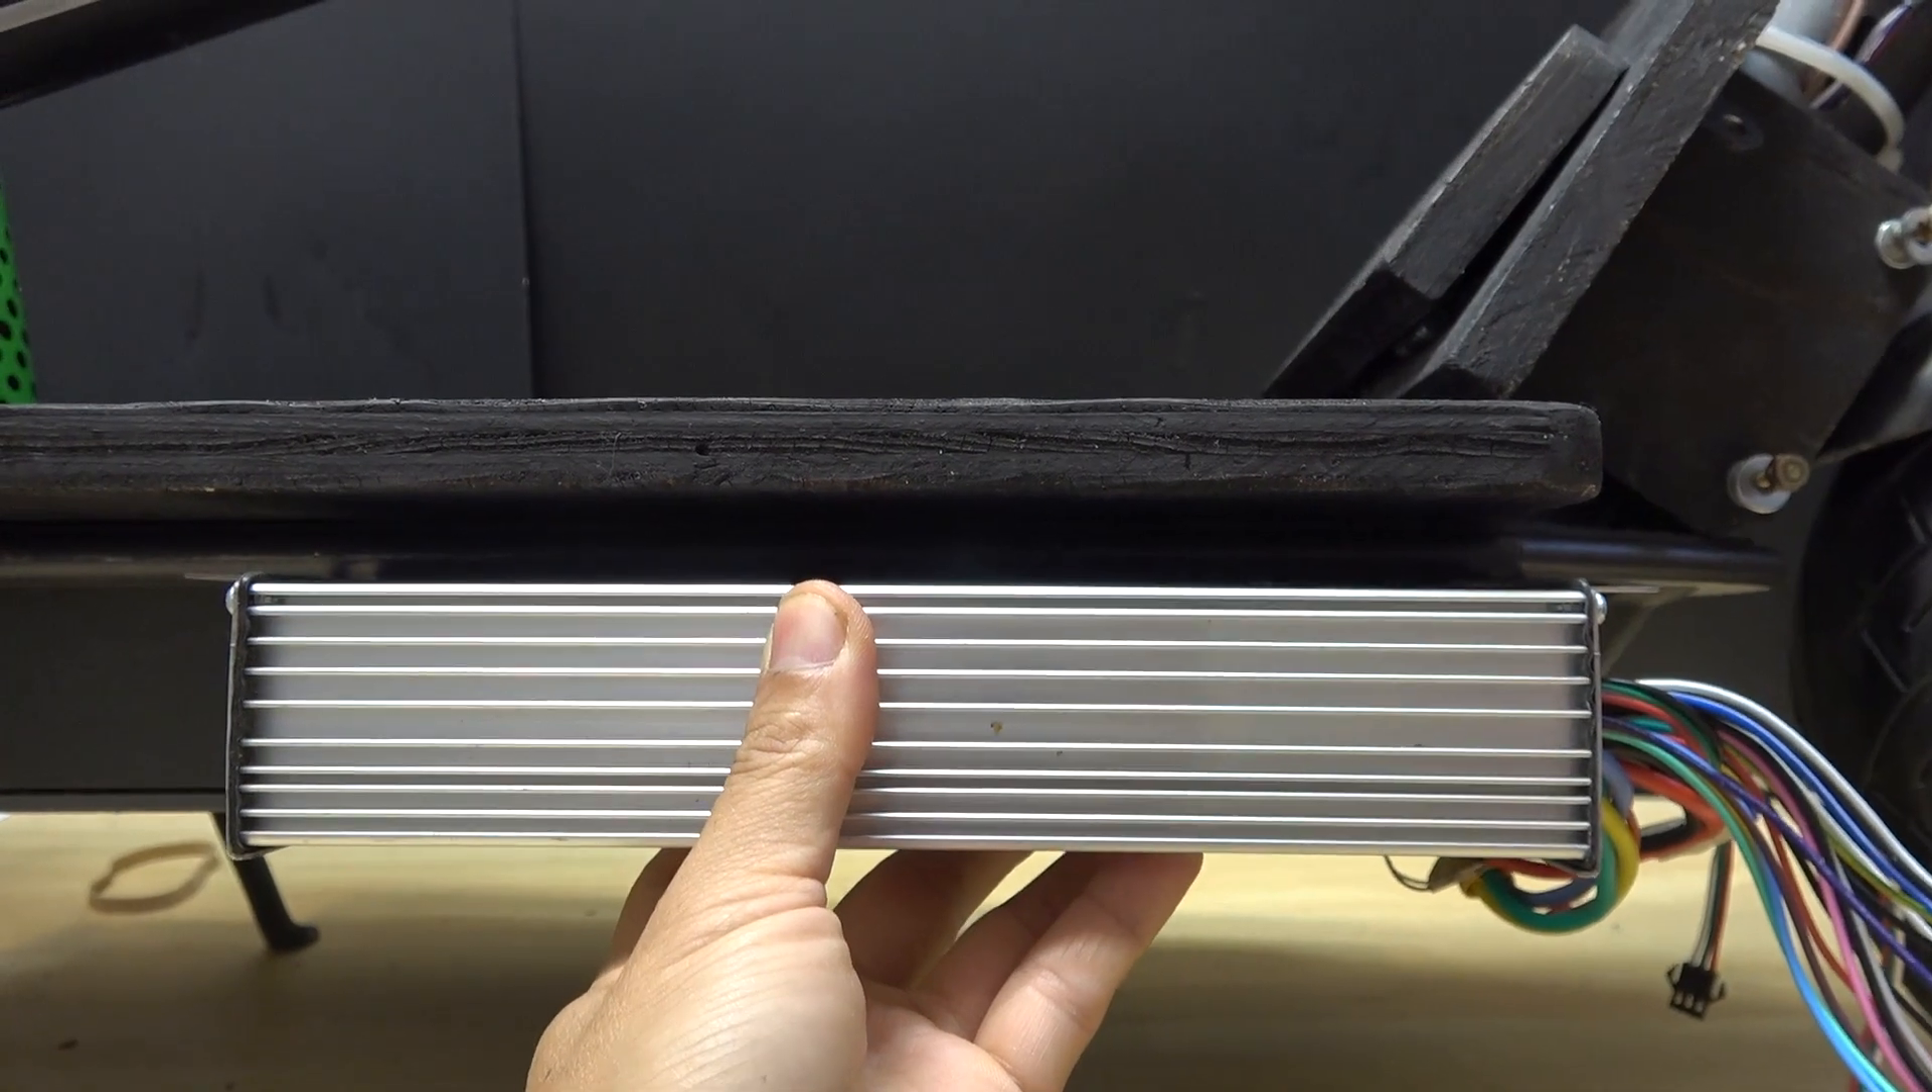And because there's a gap between the controller and the piece of wood, I'm going to have to insert something in the middle there to bridge the gap.